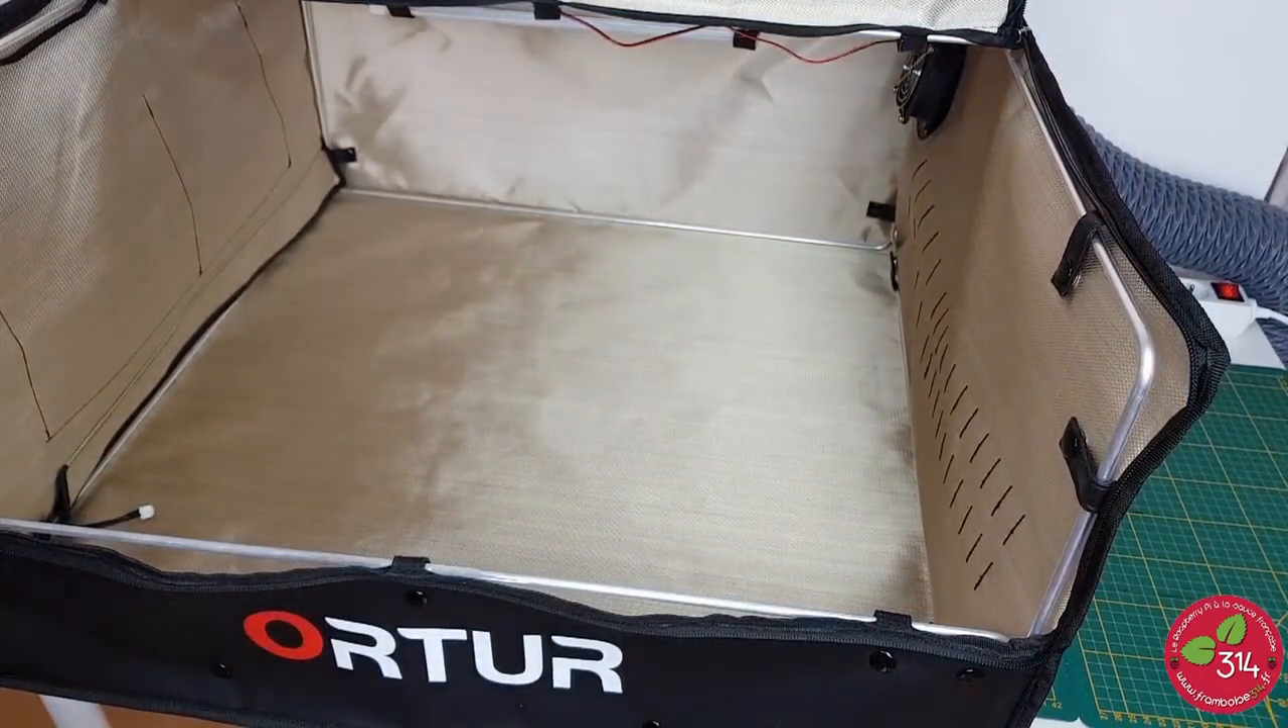Bon, le caisson est monté. On va pouvoir faire le test.